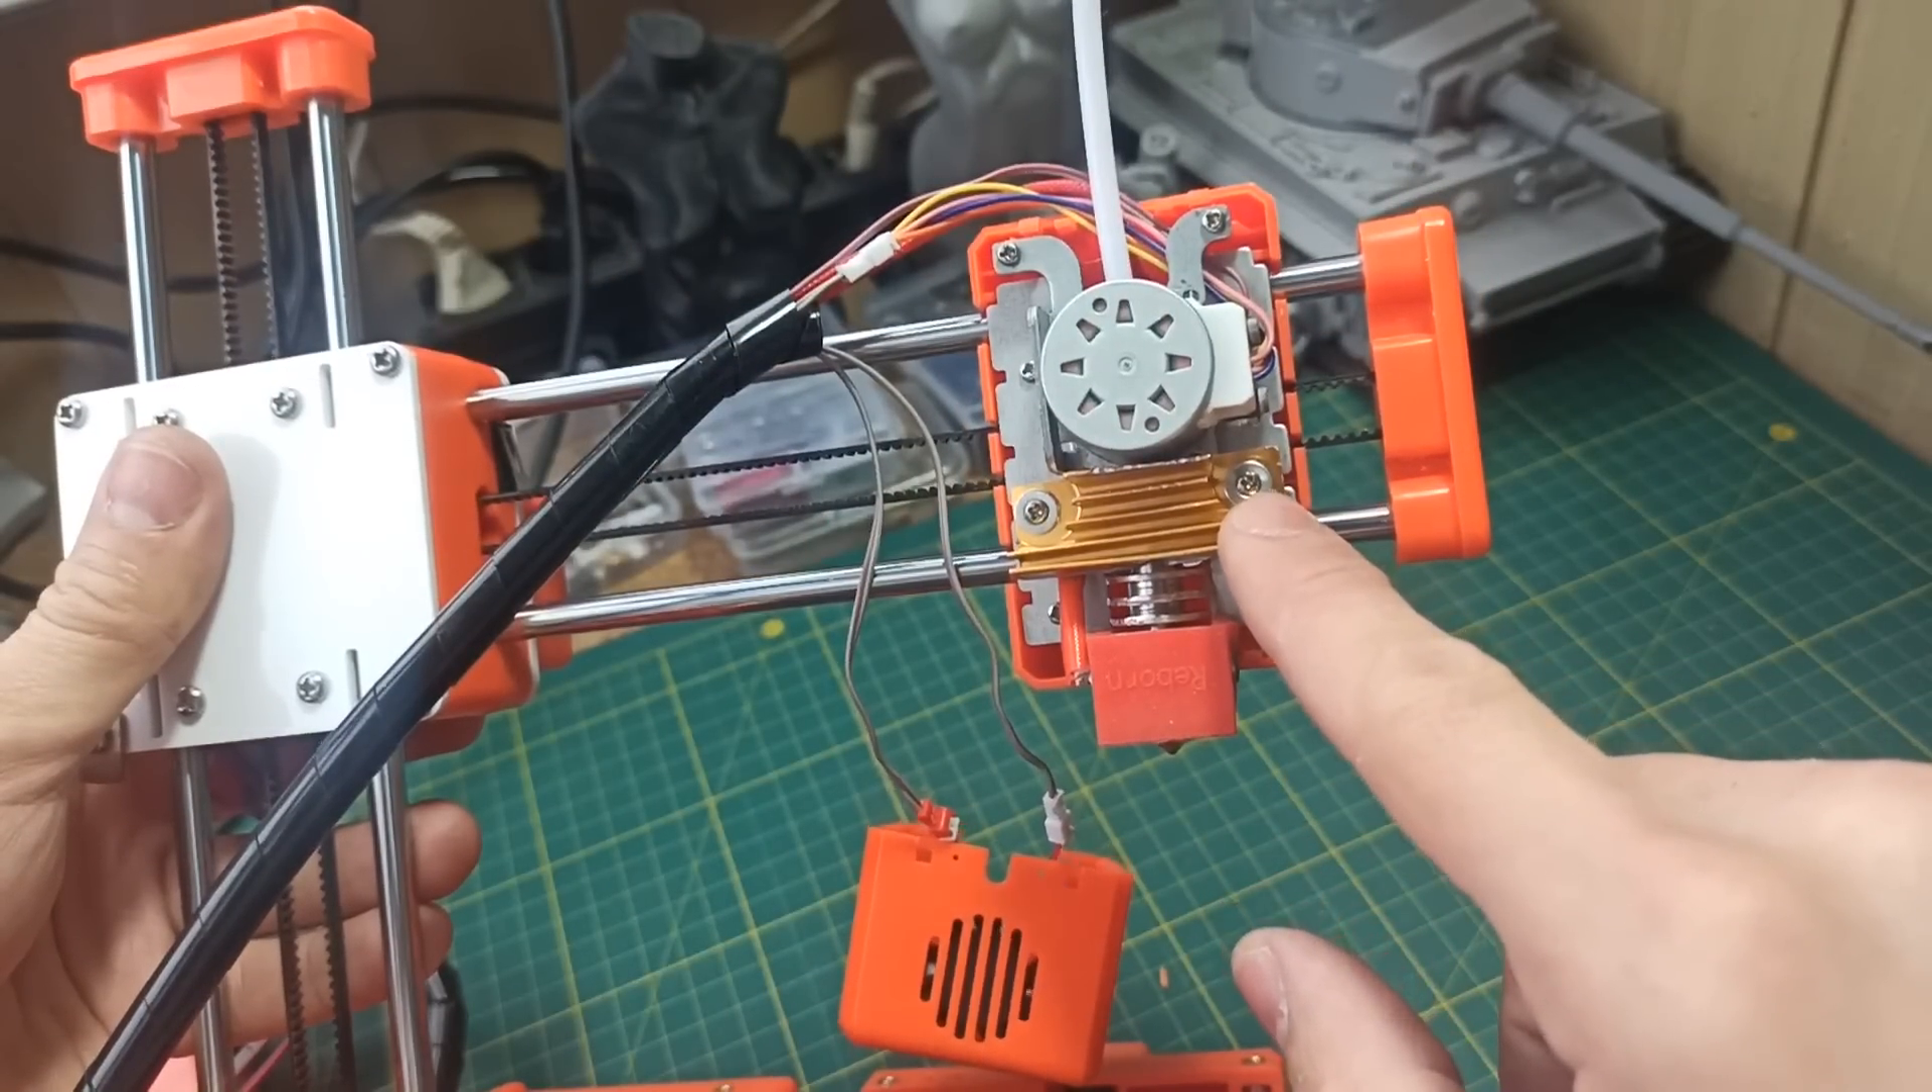Вот так вот прикручен у нас радиатор.